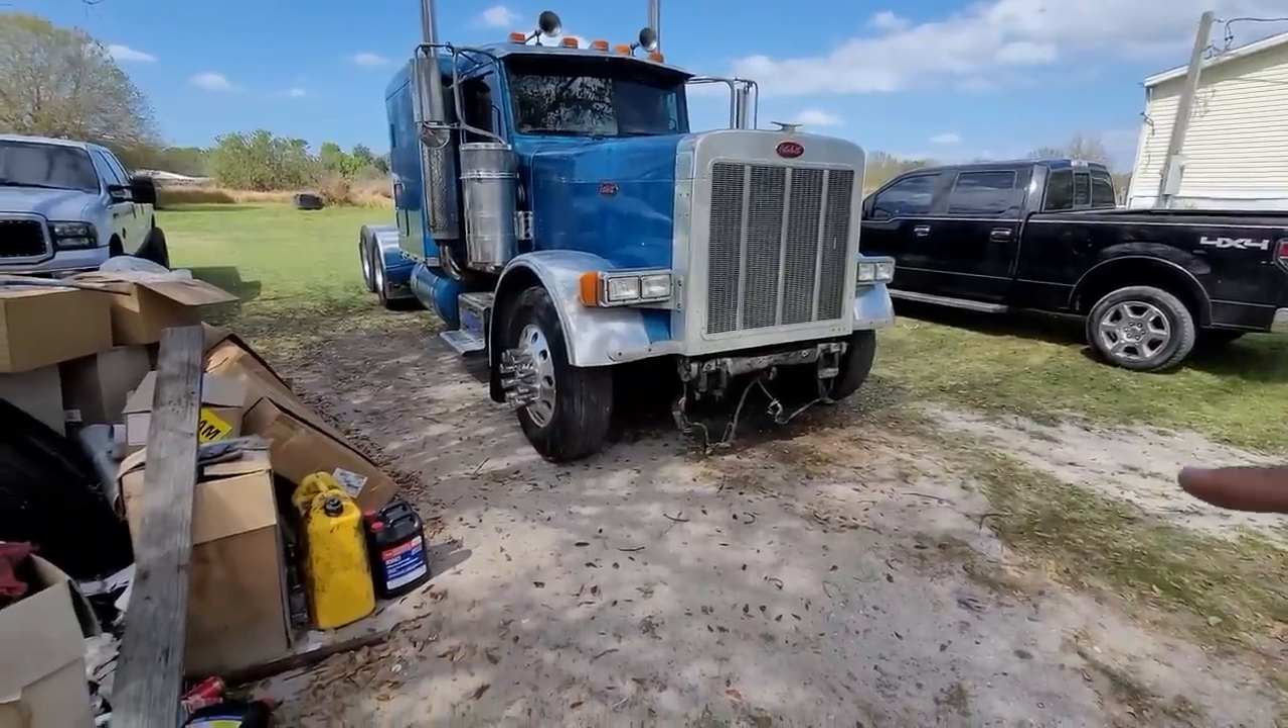We finished everything last night except we didn't throw the bumper on.